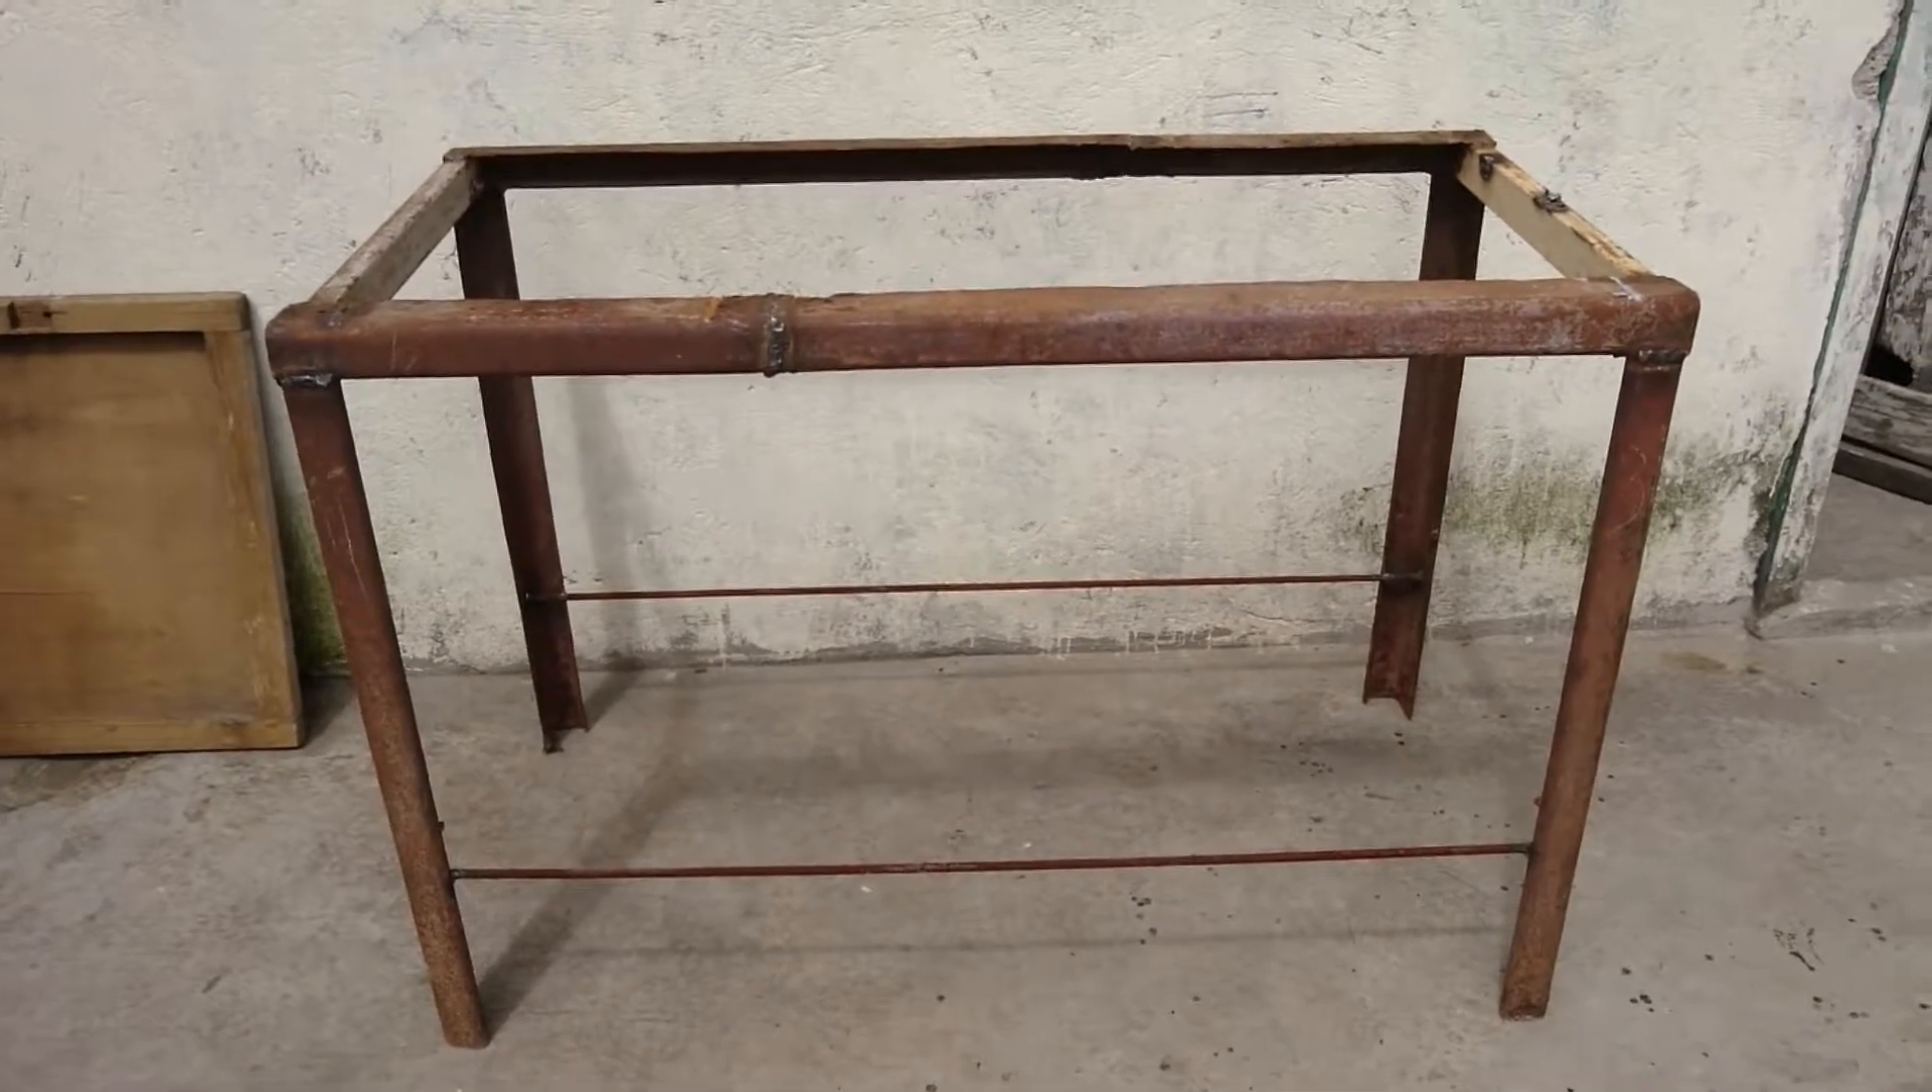Así es como ha quedado la mesa todavía nos falta ponerle algo encima.